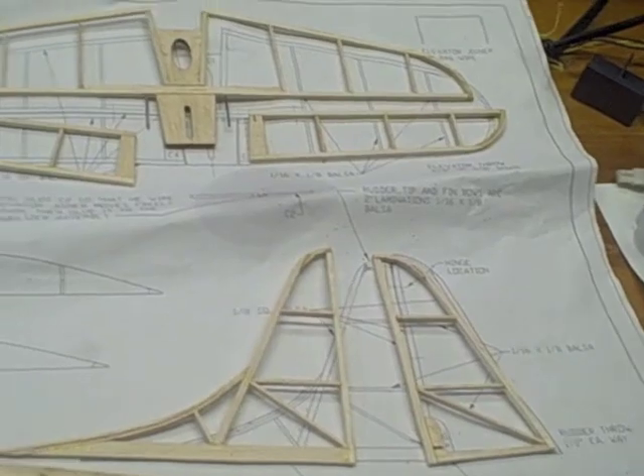So you can see I've got most of the stick construction done.